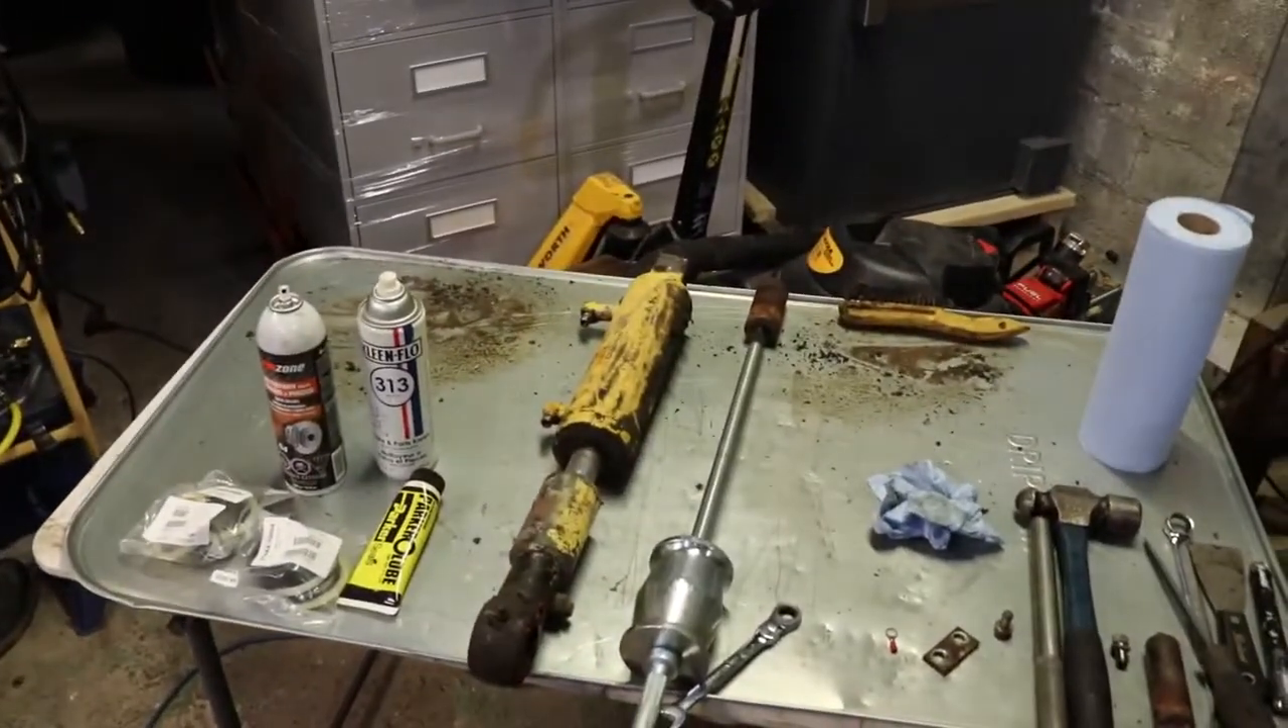All right, we're out. So we've got the cylinder out.